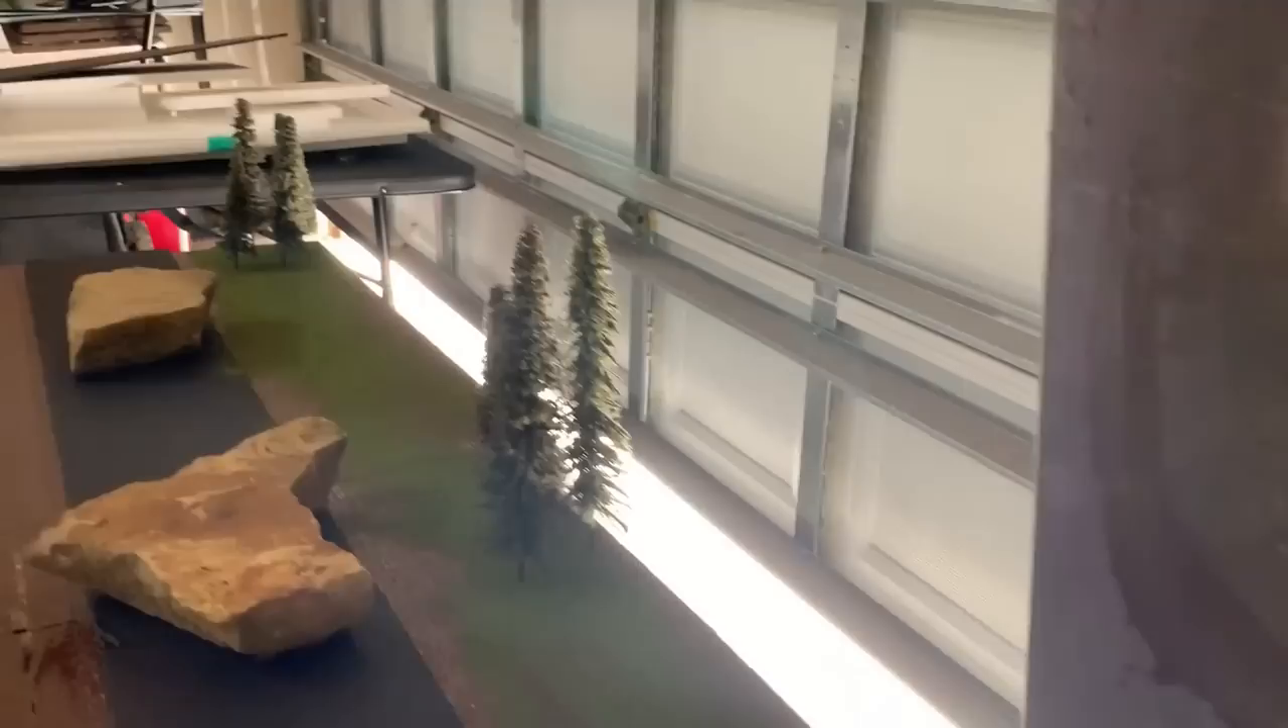Okay, guys, I added a few tall pine trees to the layout, and it's coming along pretty good.